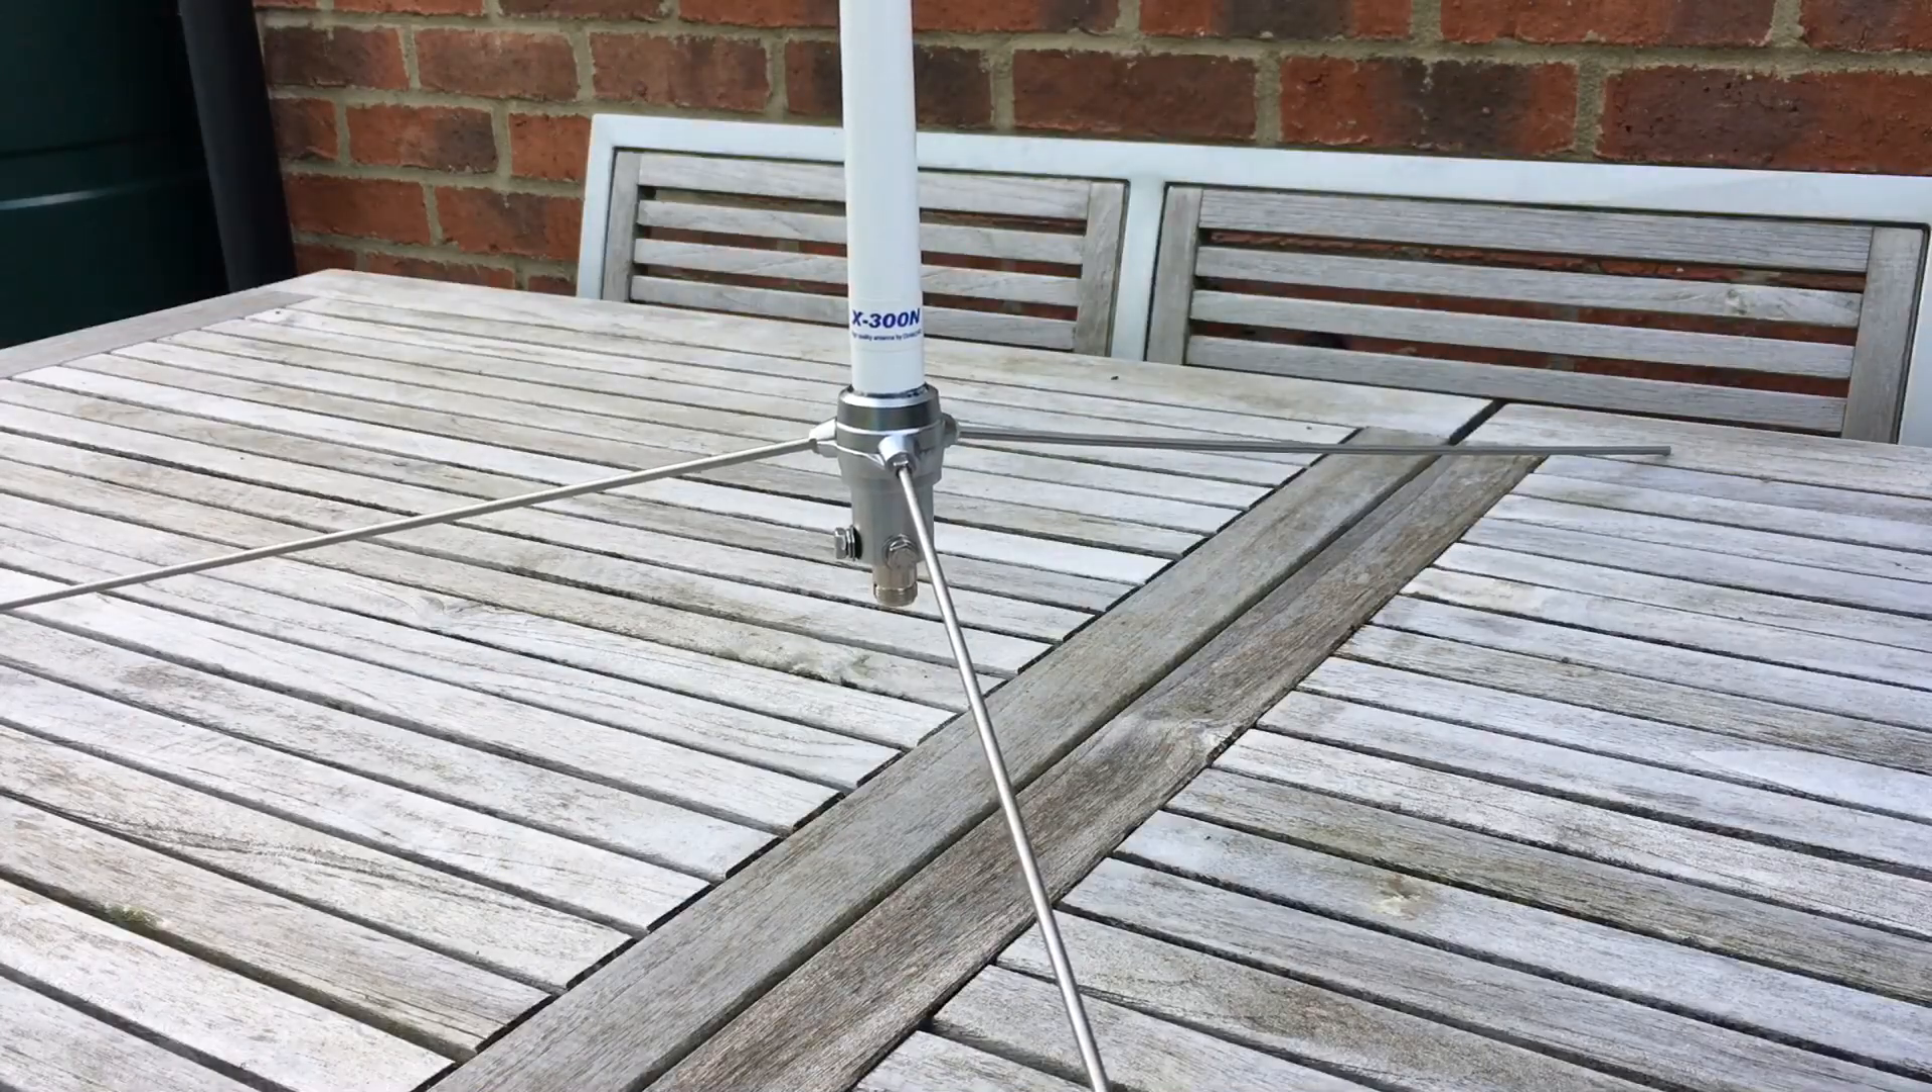So that's the three radials fitted.